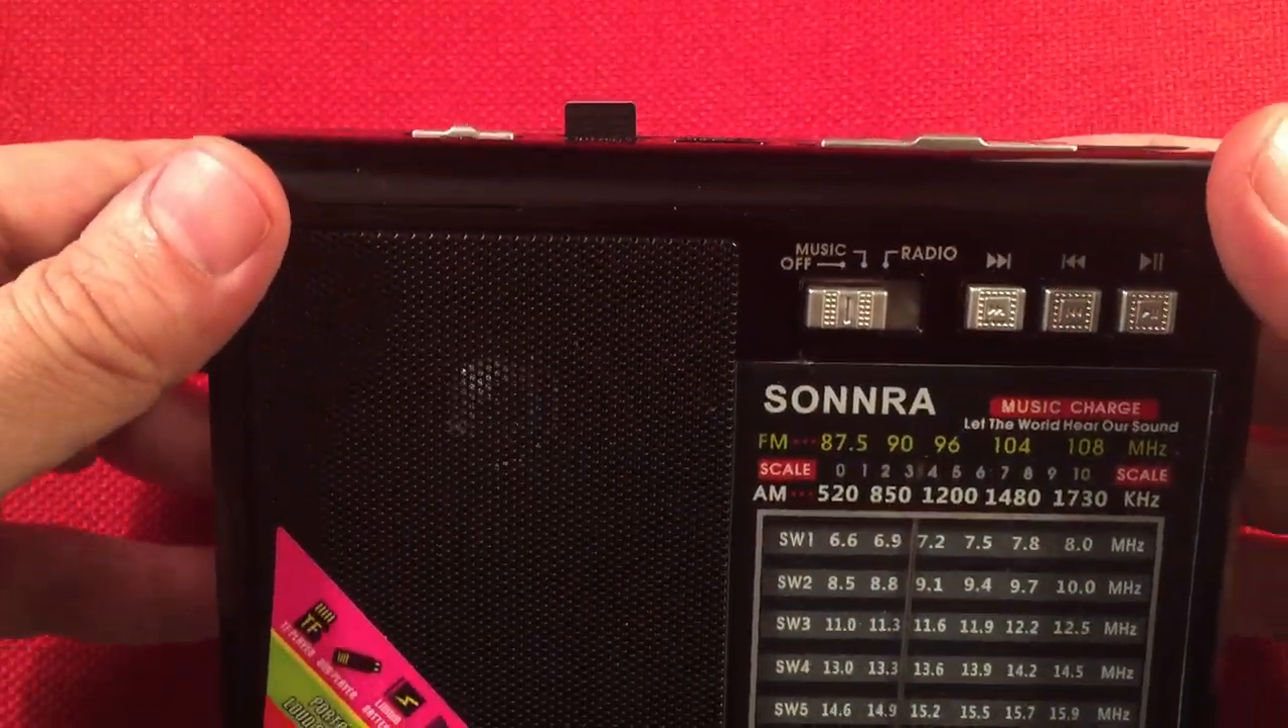The issue with the SD card is it sticks up.